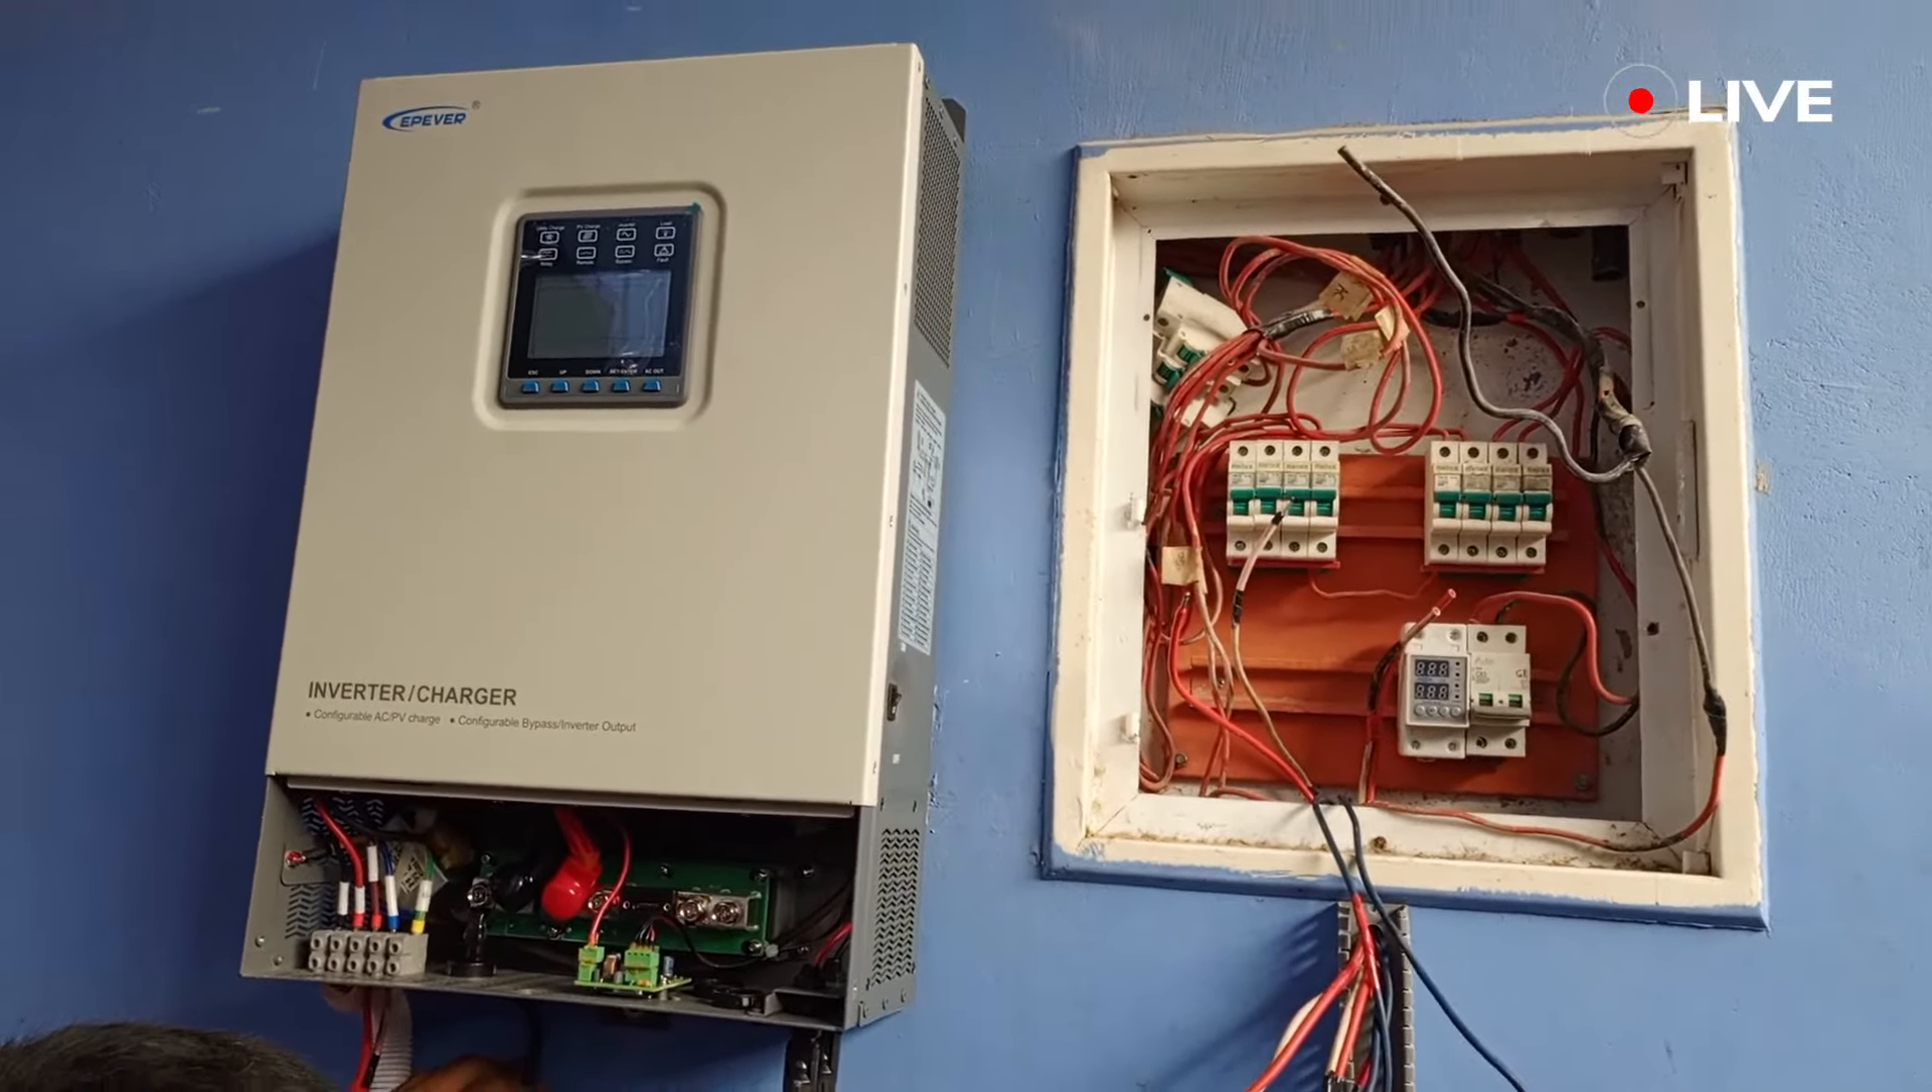ہمارا انورٹر جو ہے وہ دیوار پر آ چکا ہے اس کی وائرنگ کا کام جاری ہے۔